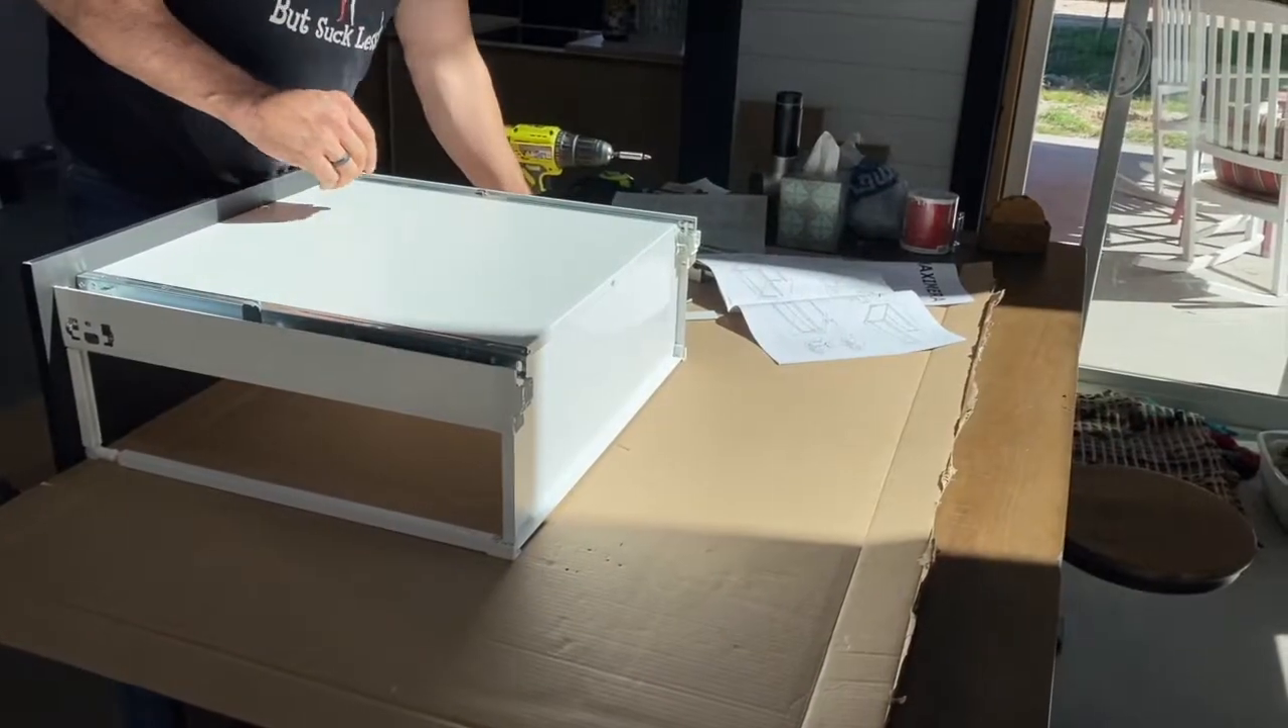So my rails are on.